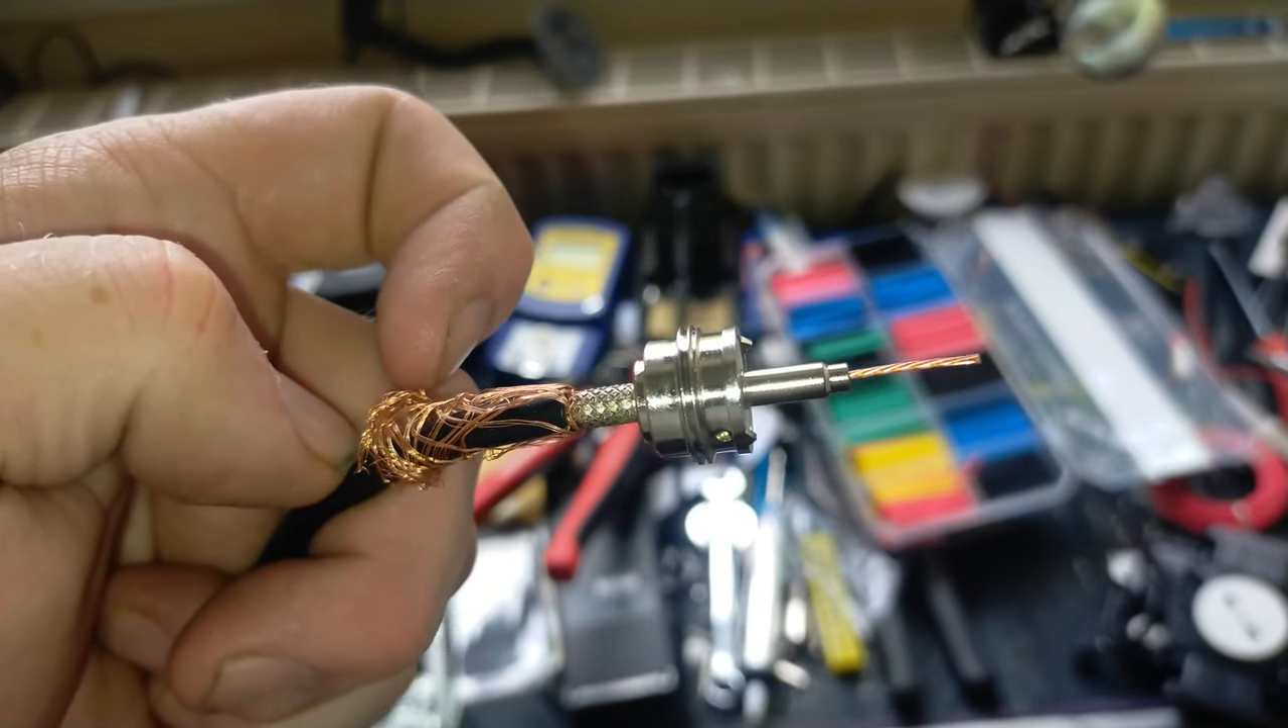So, you can see how the plug's now assembled onto the cable.